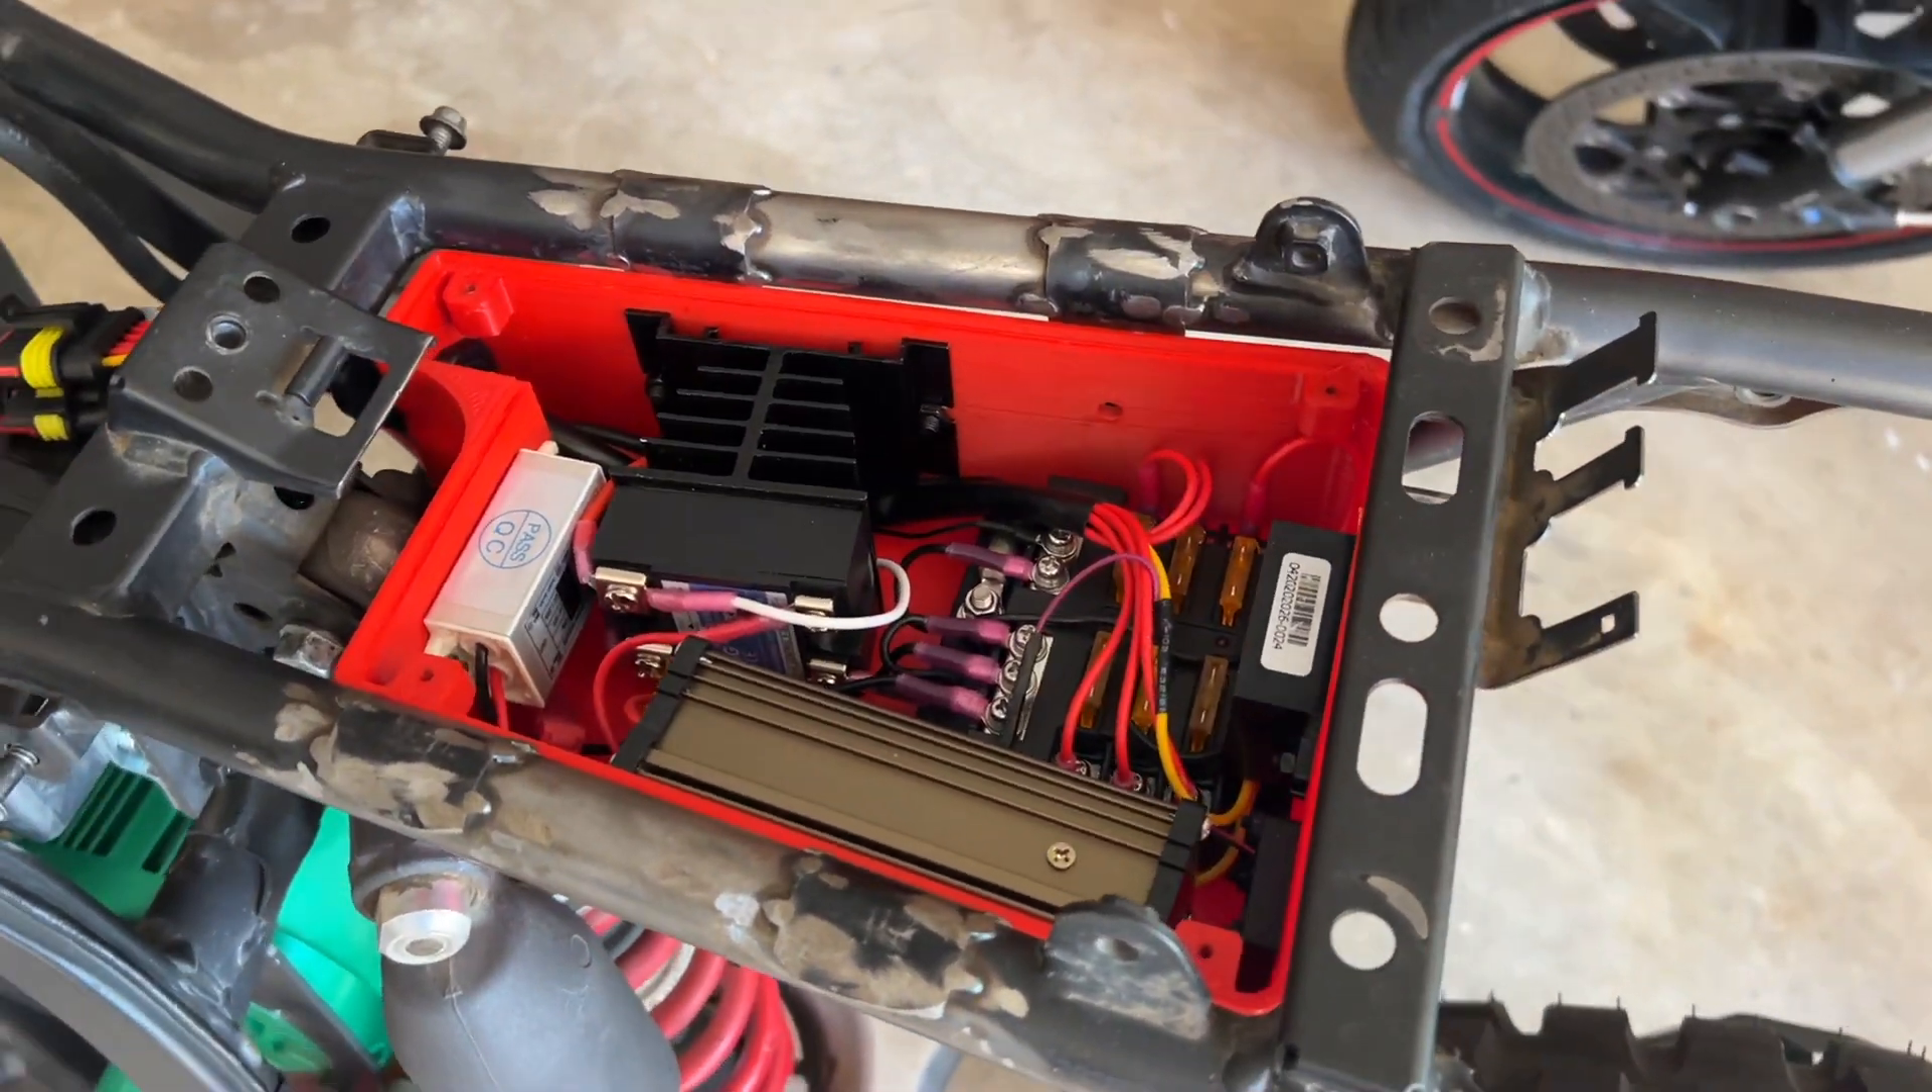And here is the power conversion box, as I'm now calling it, finally mocked up inside the frame in its completed state.